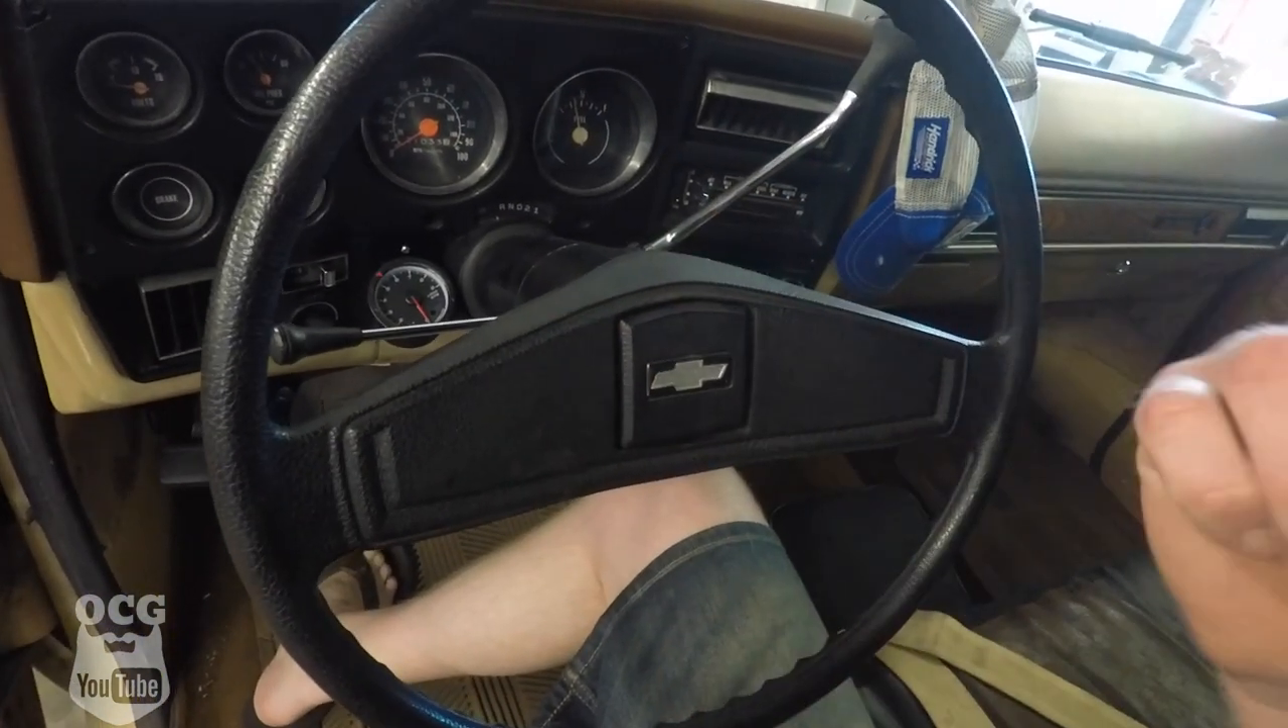Okay so as you guys saw in the time lapse i've got the steering wheel back together everything is all buttoned up.